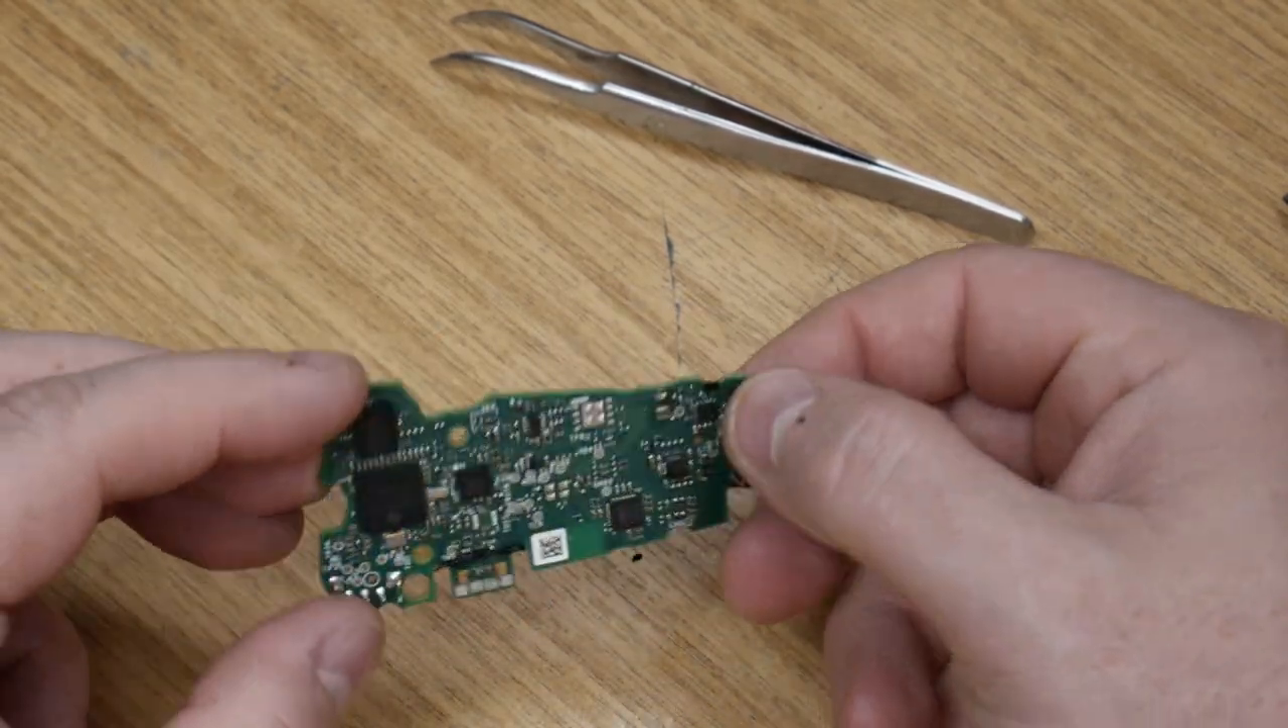Now we've liberated the board from the shell.